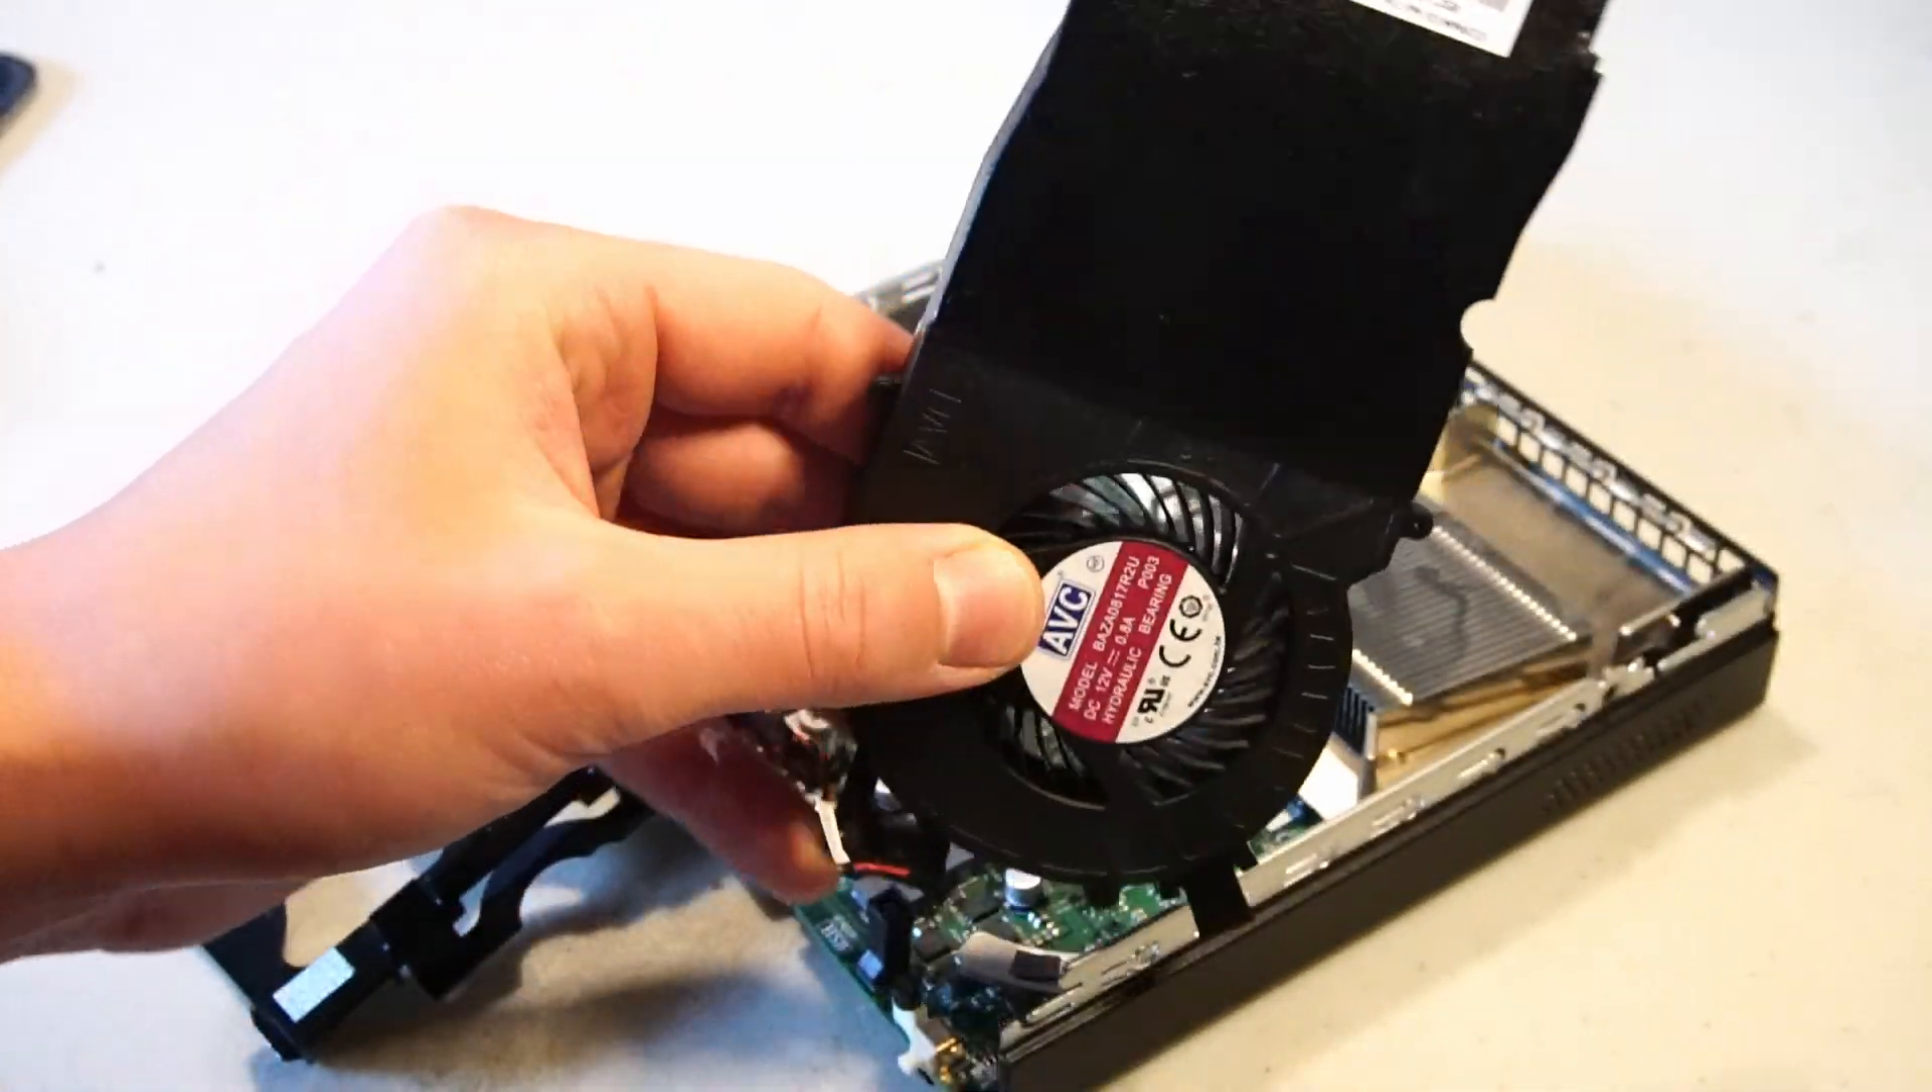So I've already blown the dust out and given this fan a good cleaning but I haven't removed the heatsink yet so let's do that.